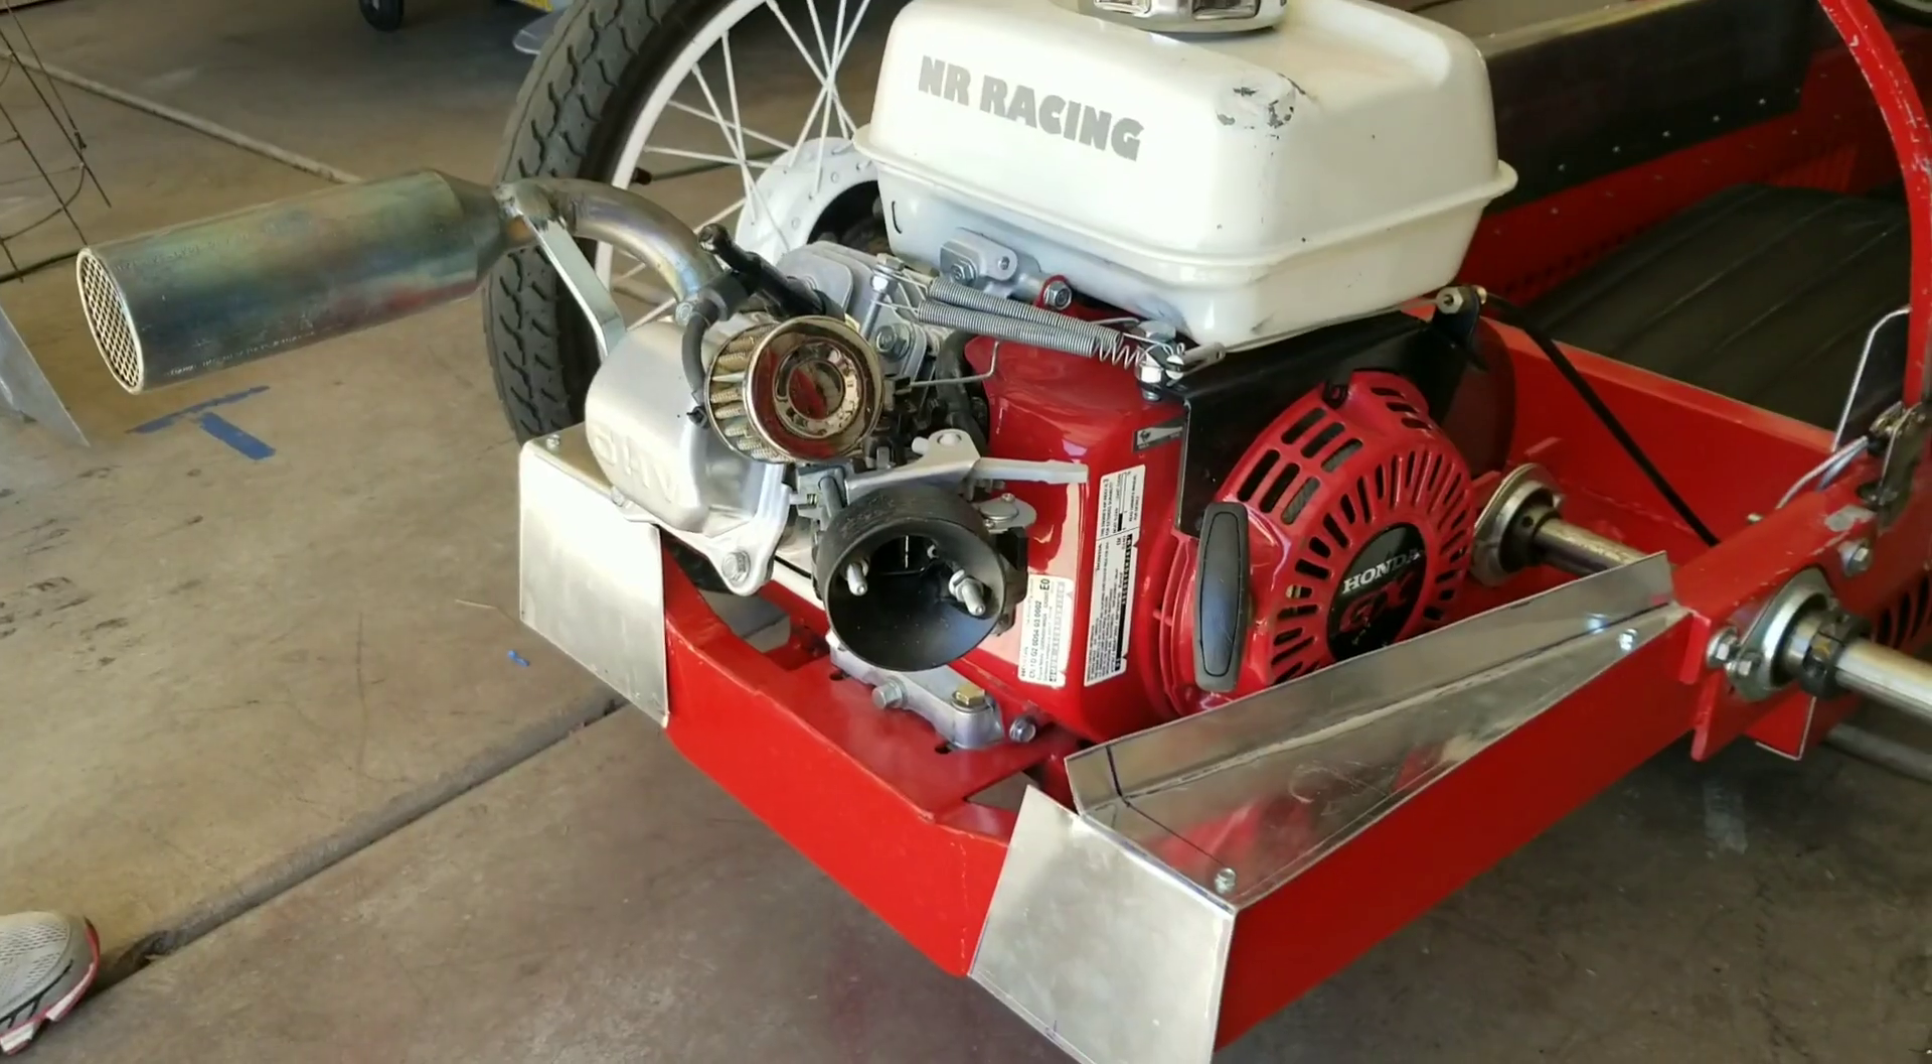Okay, so I've got these little panels mocked up.